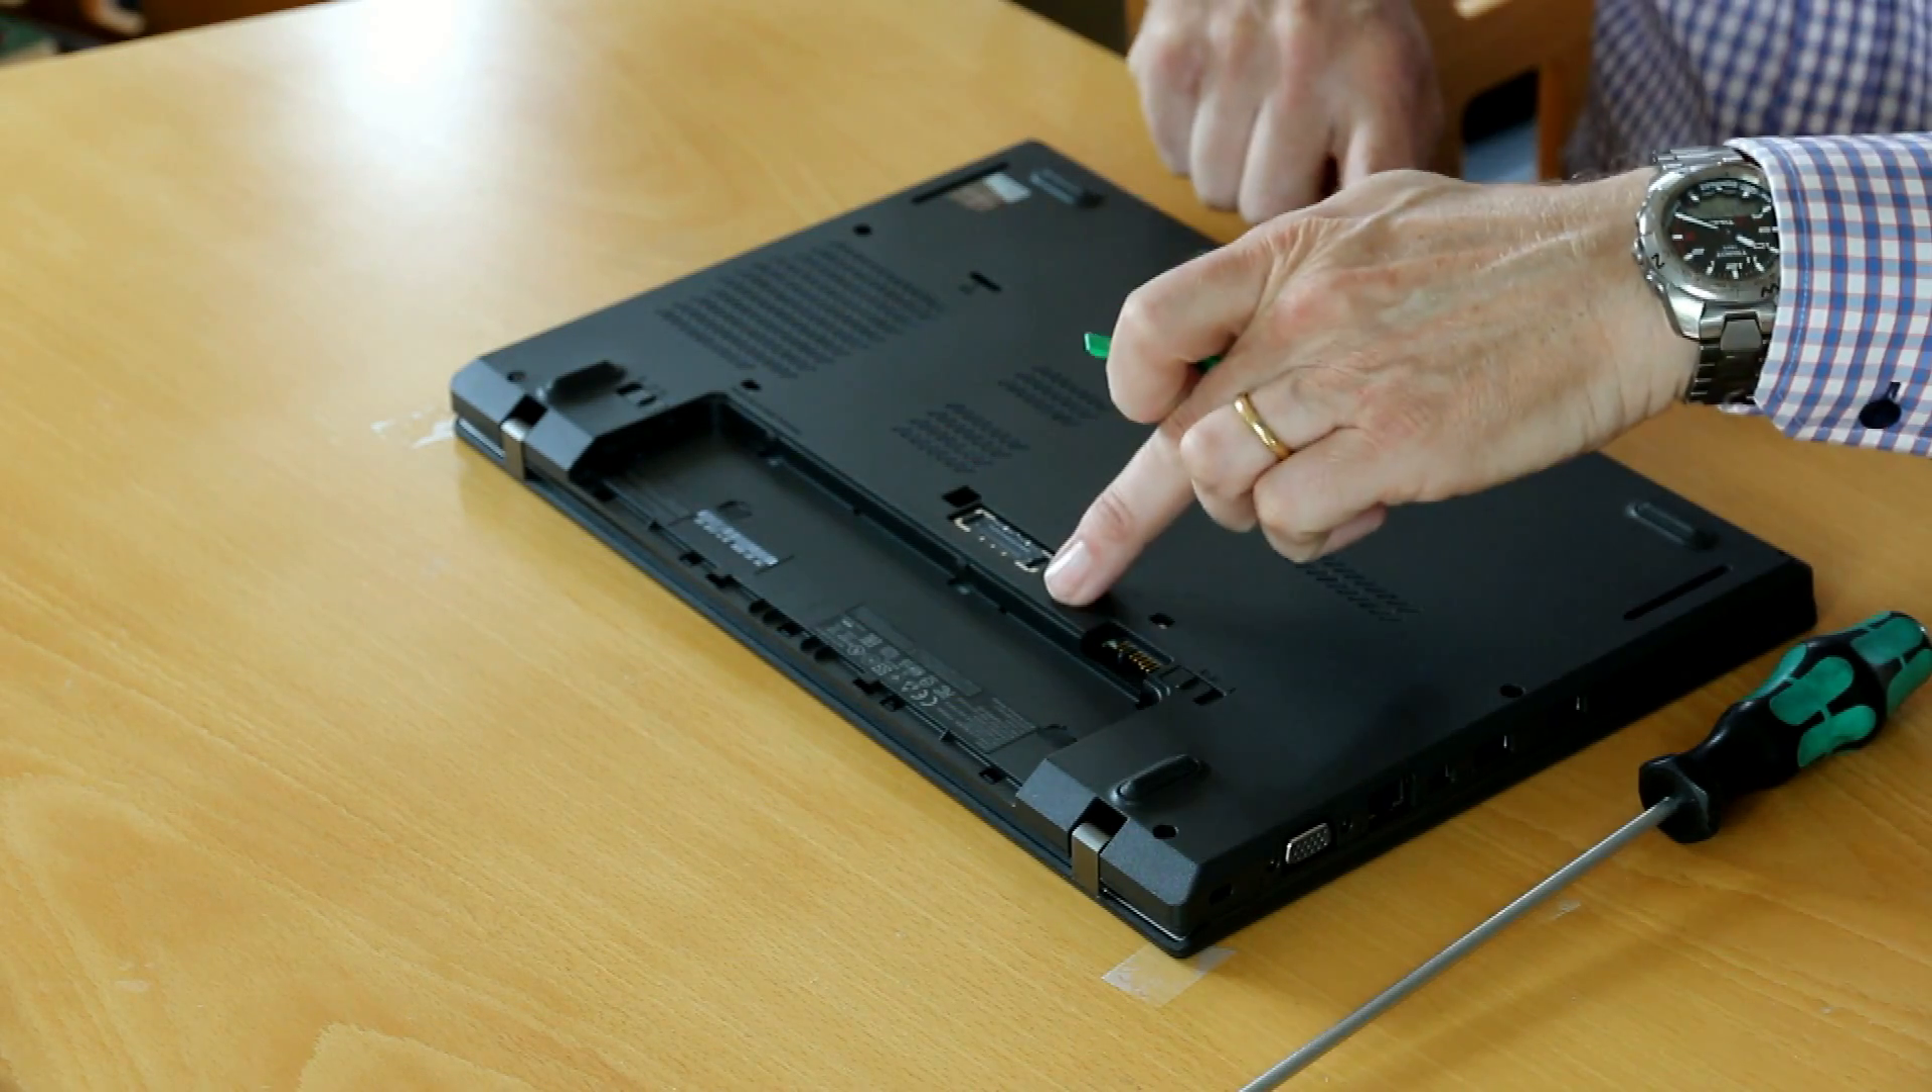I've already removed the battery and it's with the bottom up here.